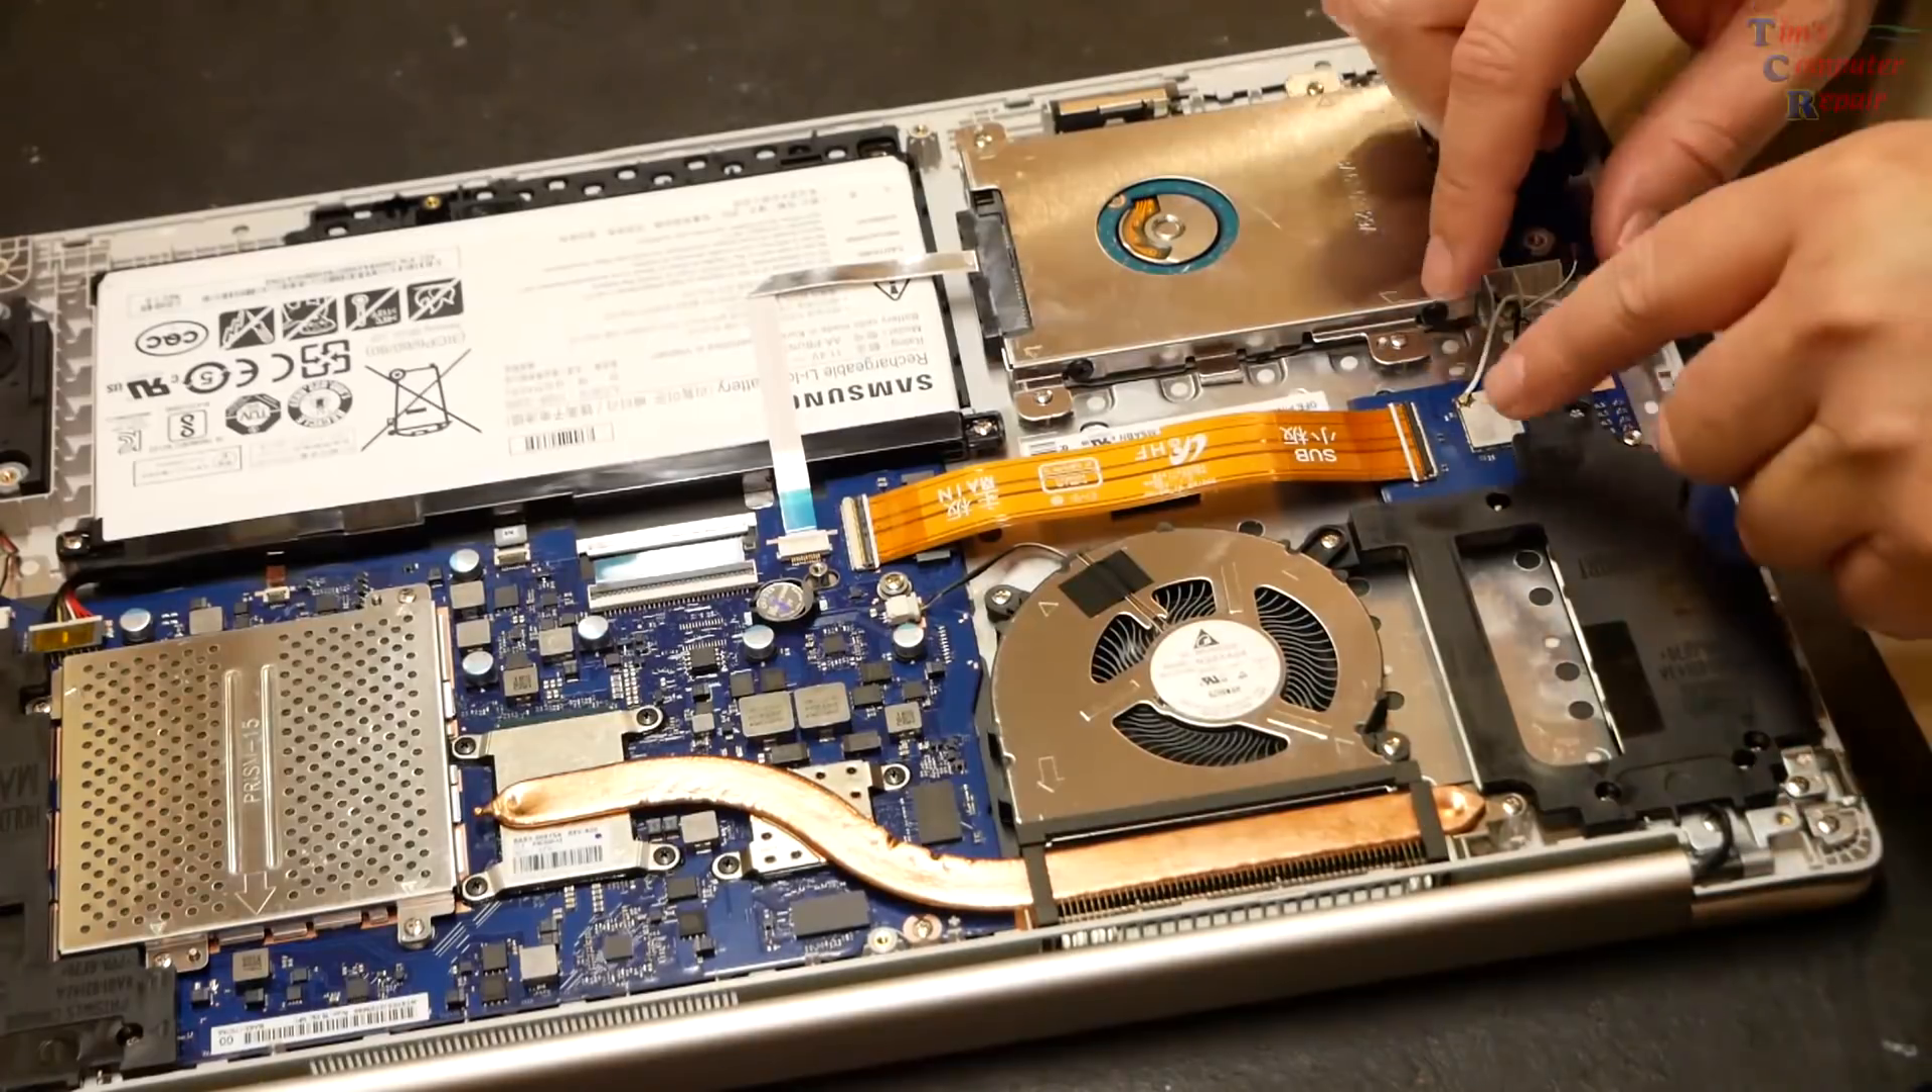As you can see nice and gently done and the back cover comes off and that exposes the components of the computer.